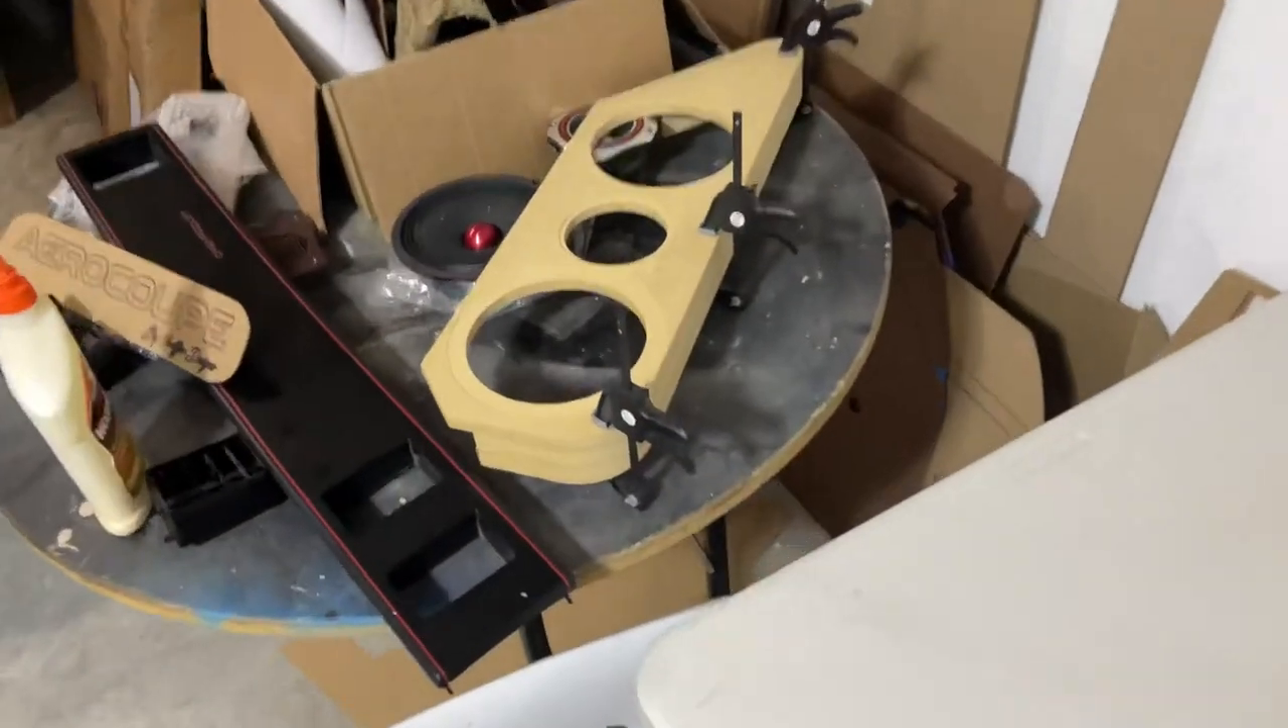These uh bottom pieces are only just rings so you can see i got them glued over here.